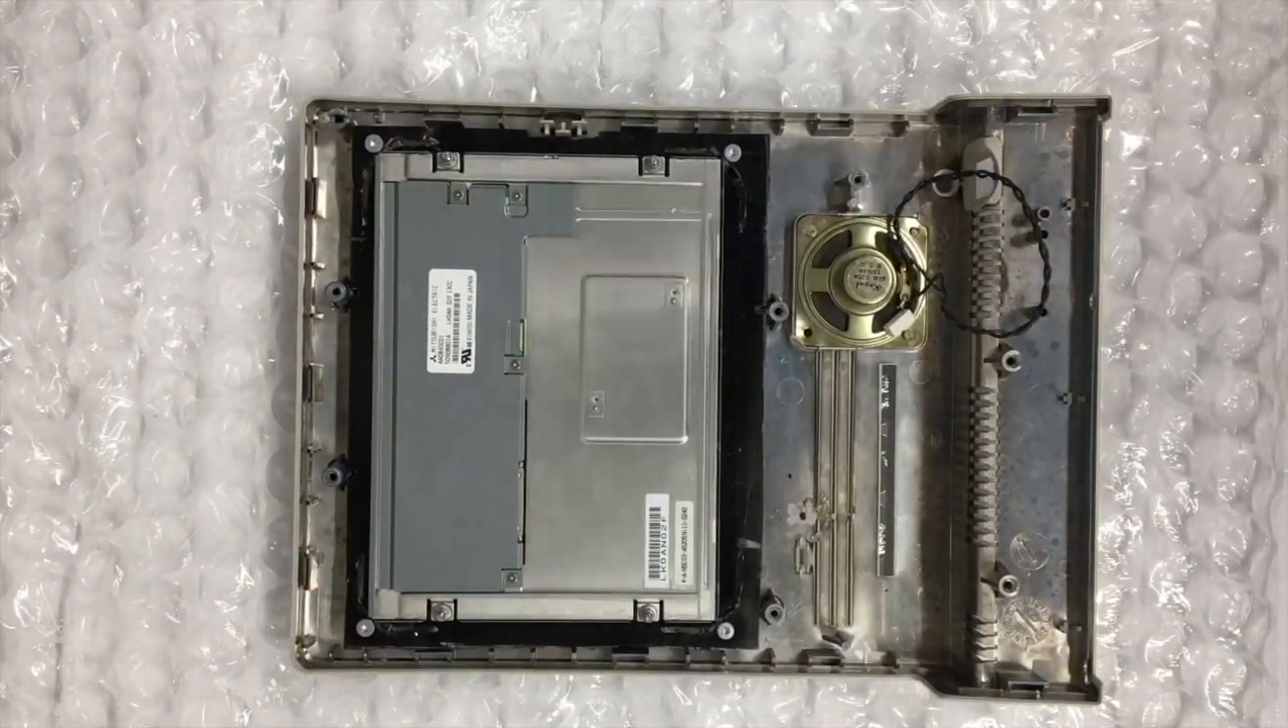I've already installed the LCD to the acrylic plate, and here you can see how the LCD is installed and the acrylic plate is attached to the case.